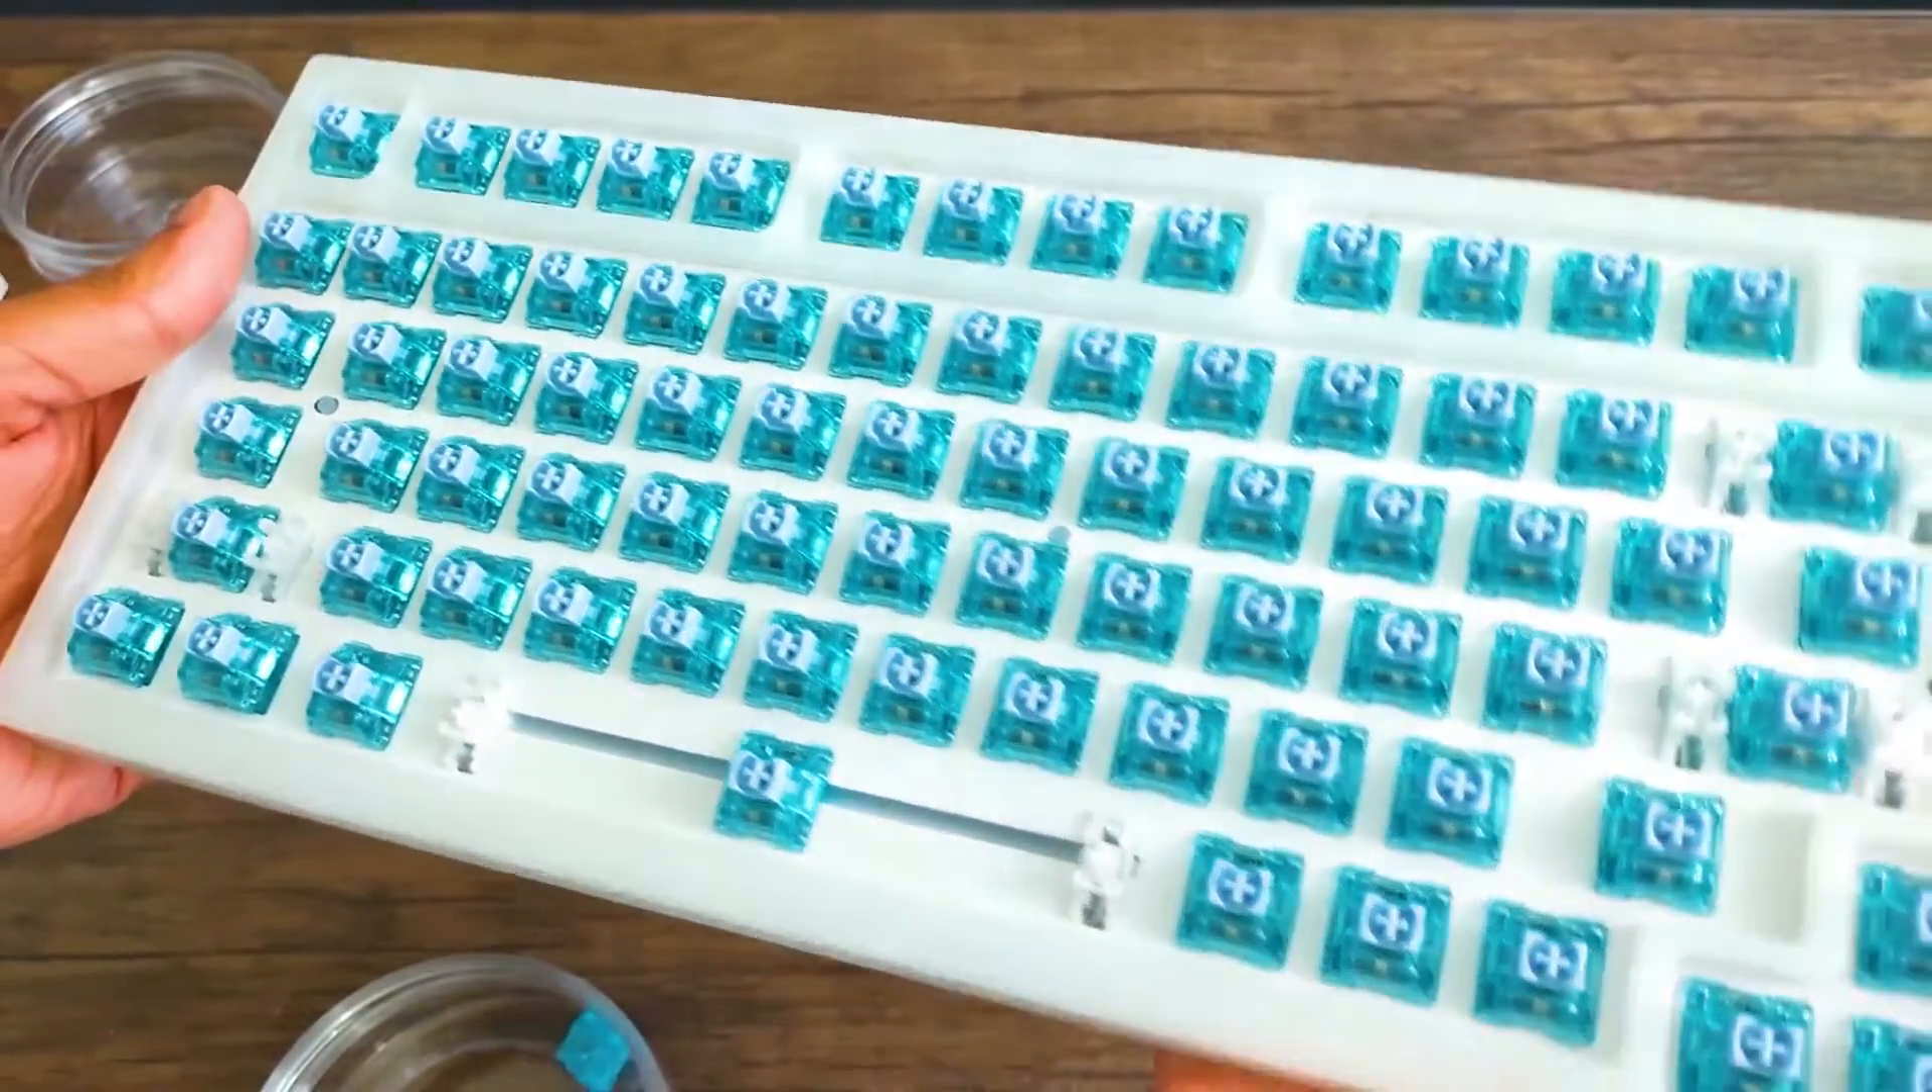And here we have our final product minus the keycaps of course.